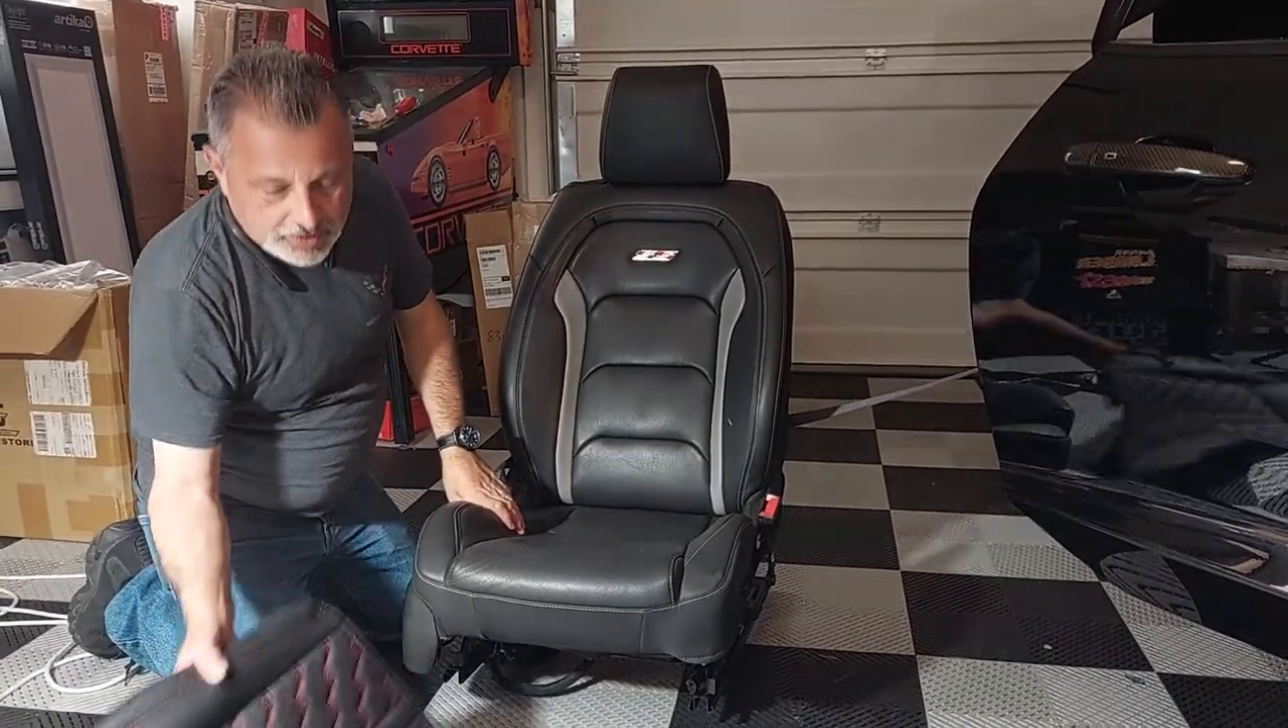So we have the seat out now and we've got our first seat cover.